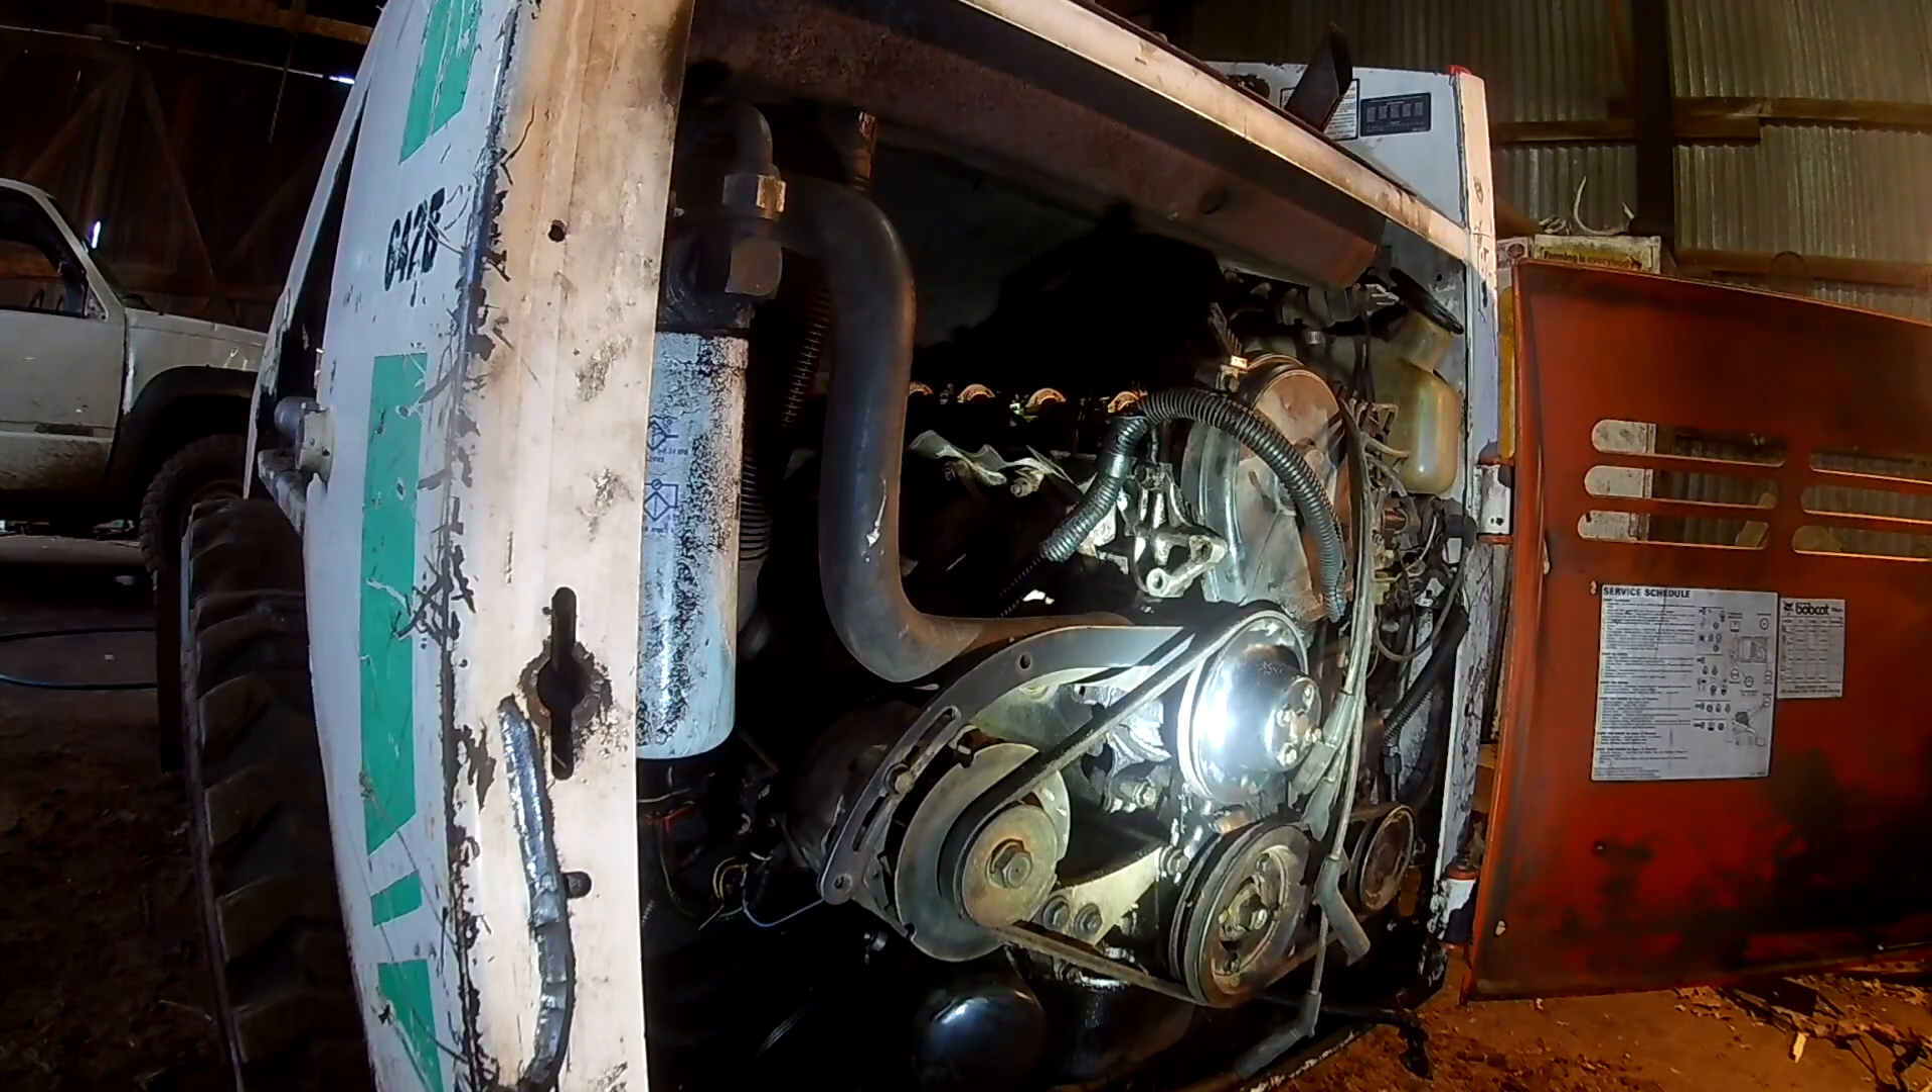Belts are all on.